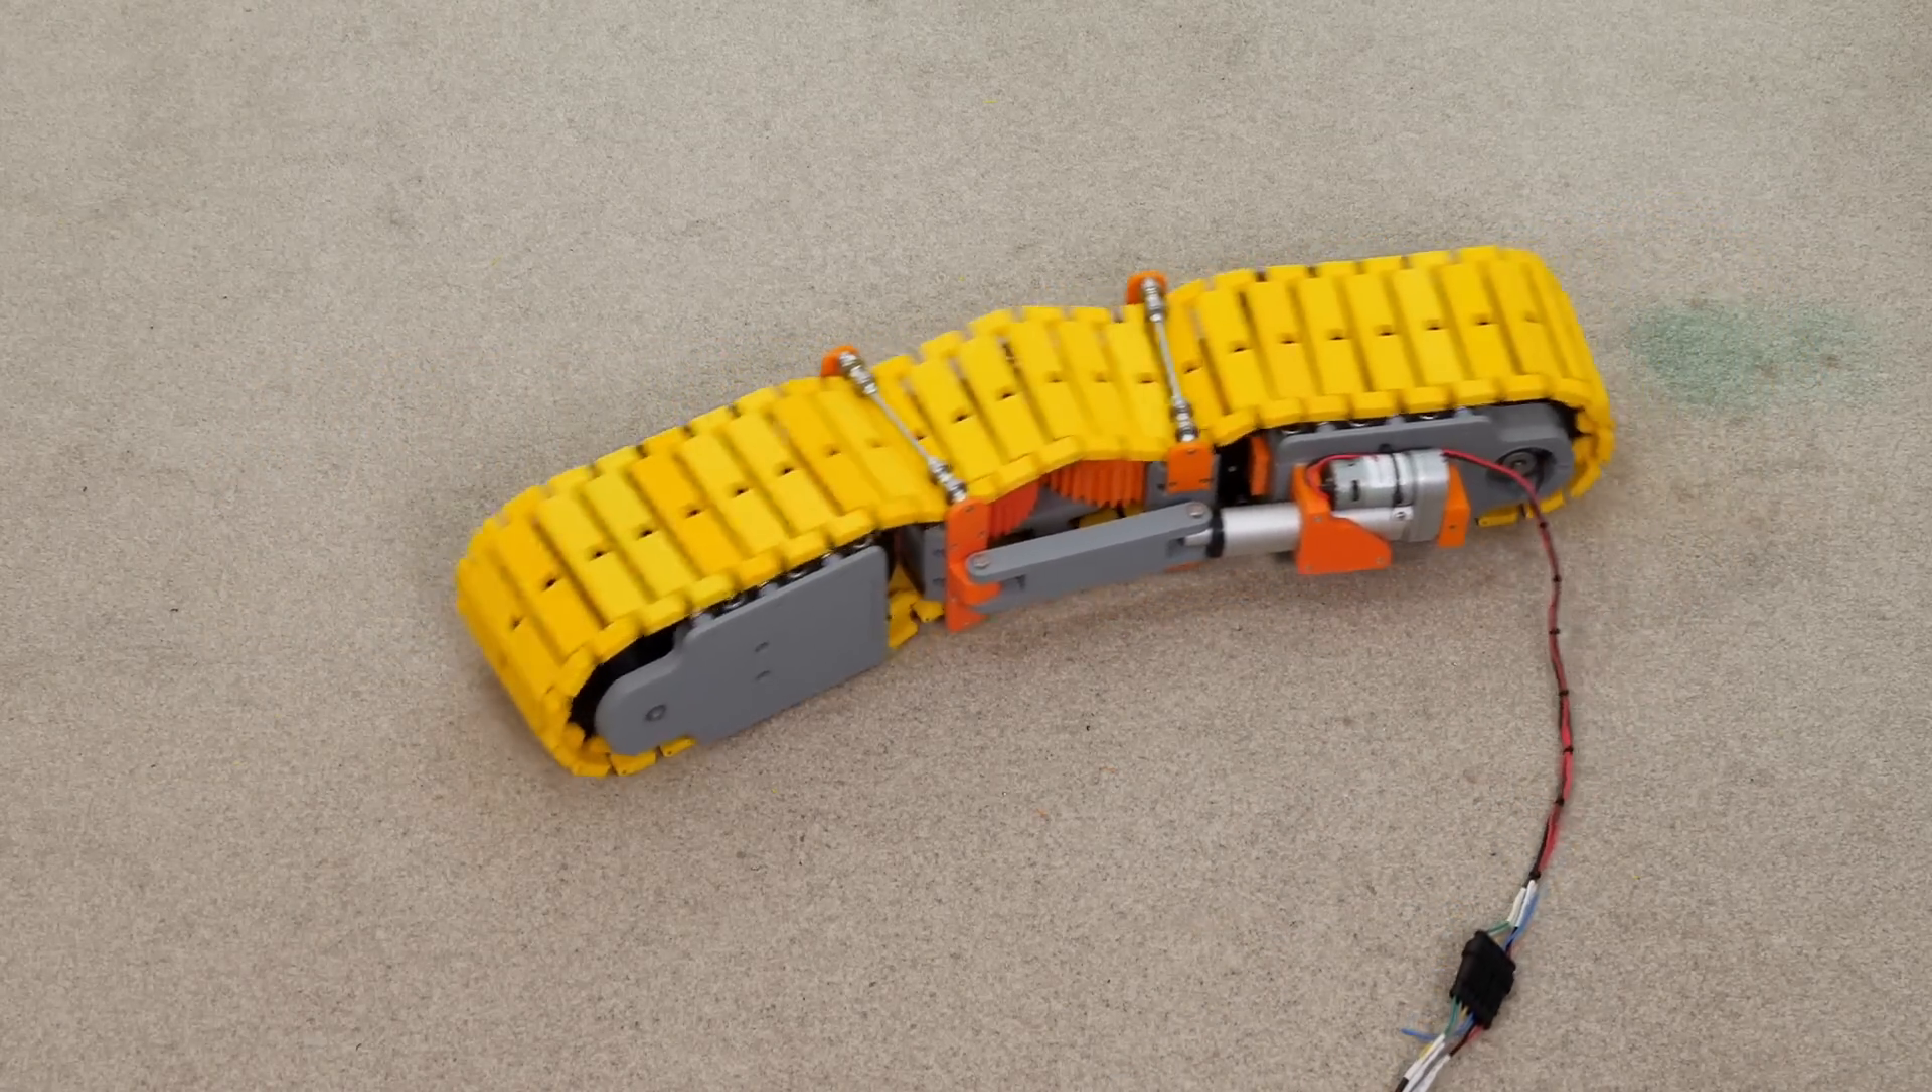My tracks are smooth at the moment and they don't have any grippy rubber on.